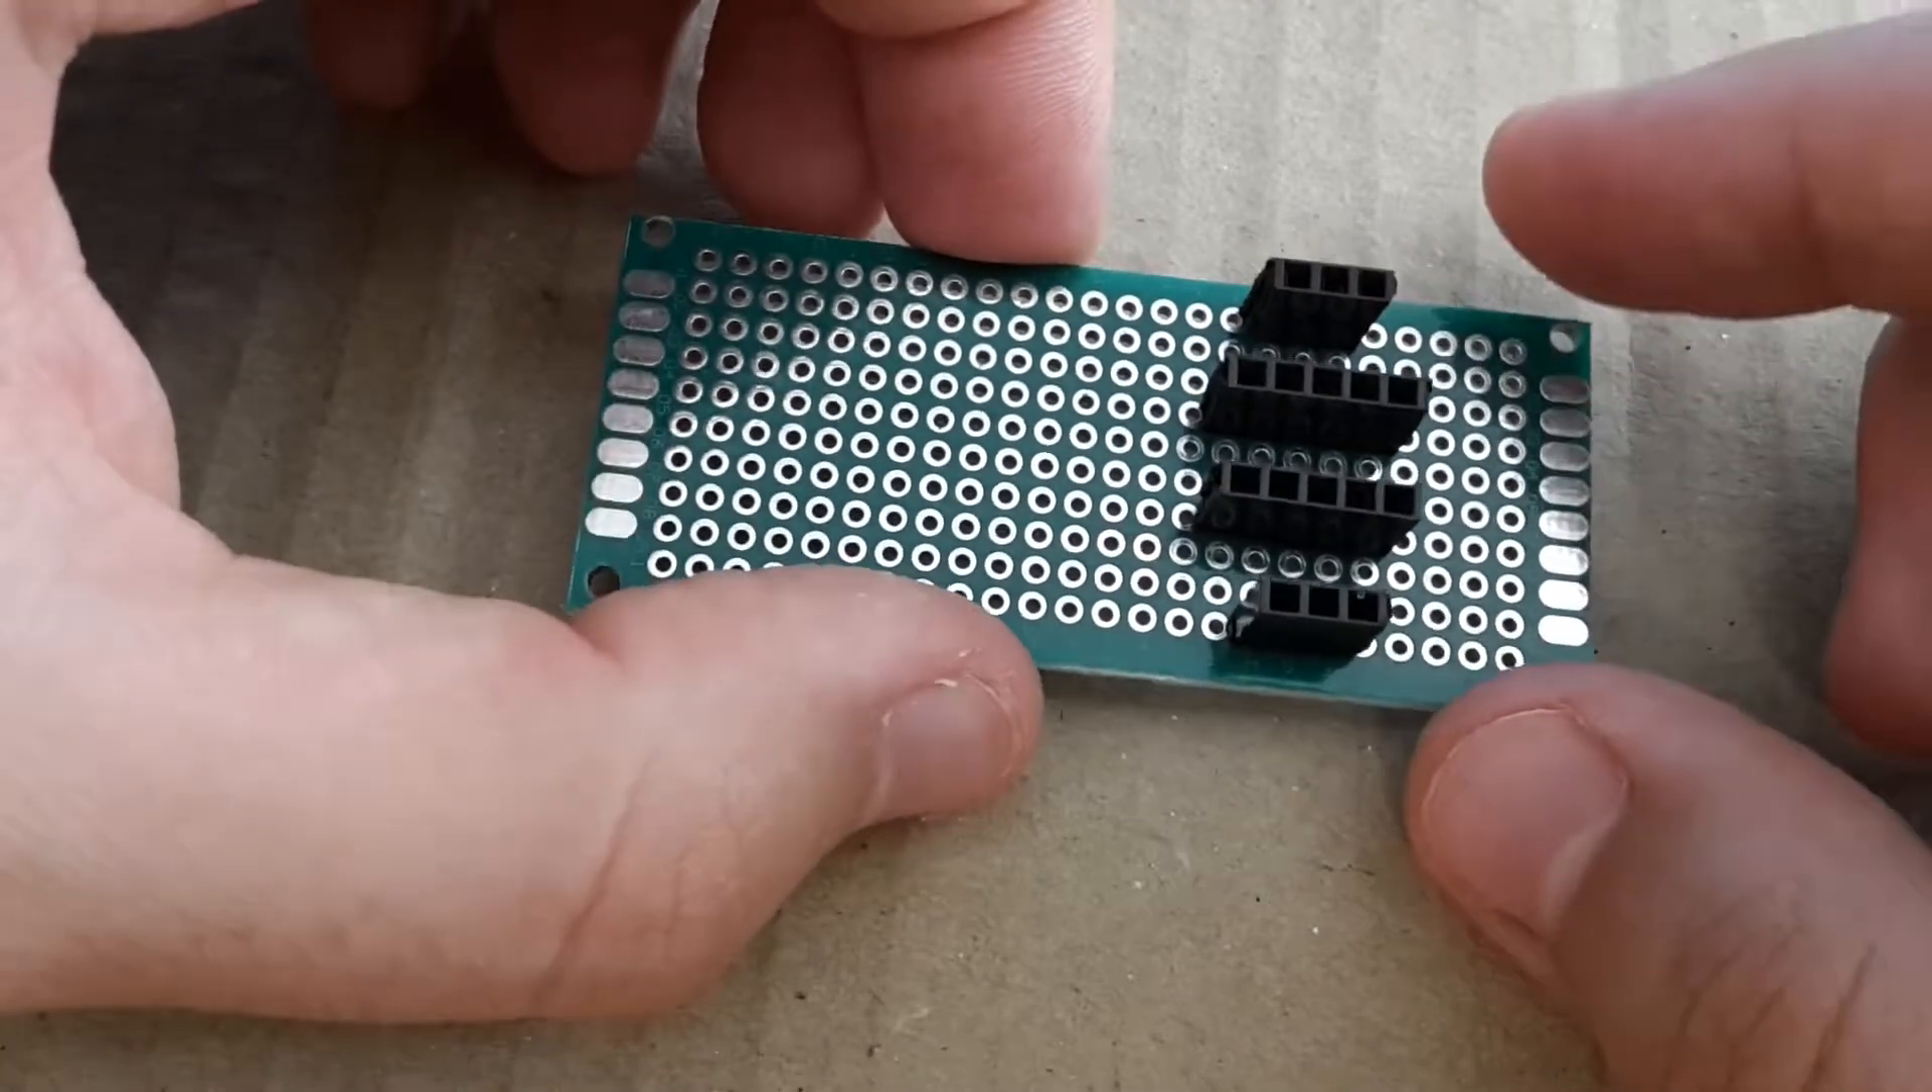Okay, the header pins are already there.